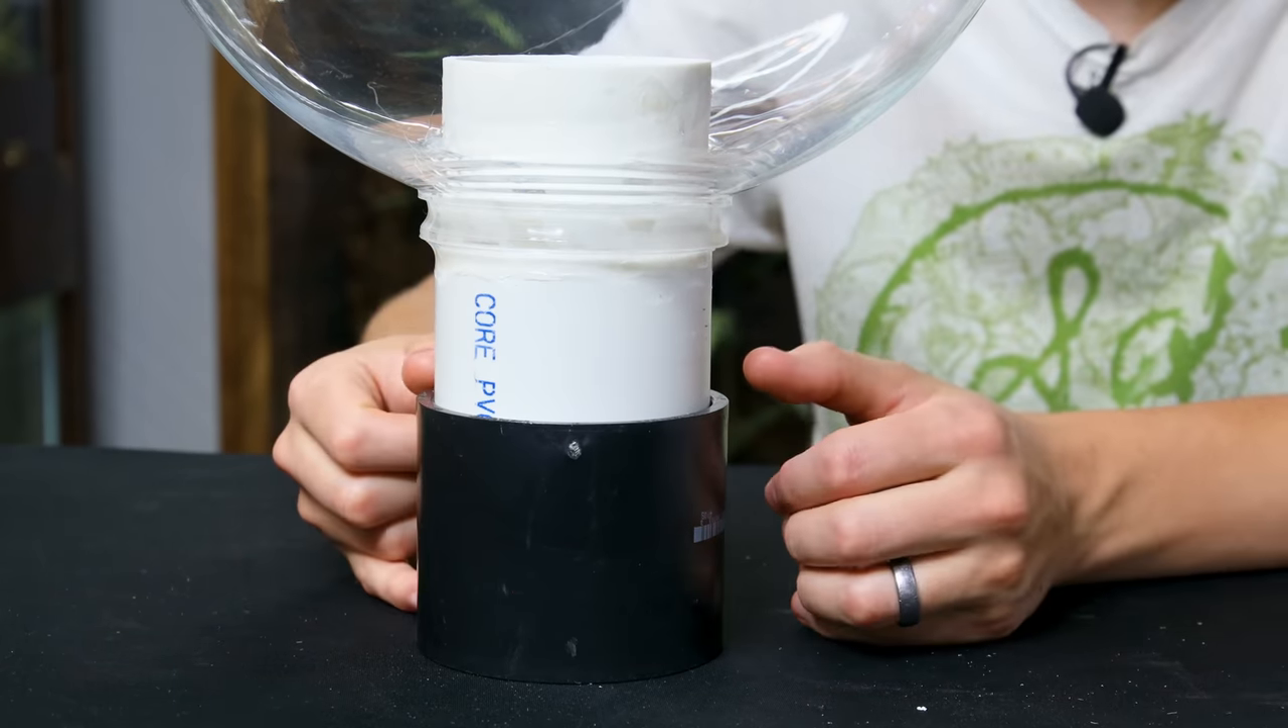So you see up top where I sanded the PVC it actually goes inside of the orb a little bit and that's so that I could build up substrate around the perimeter.